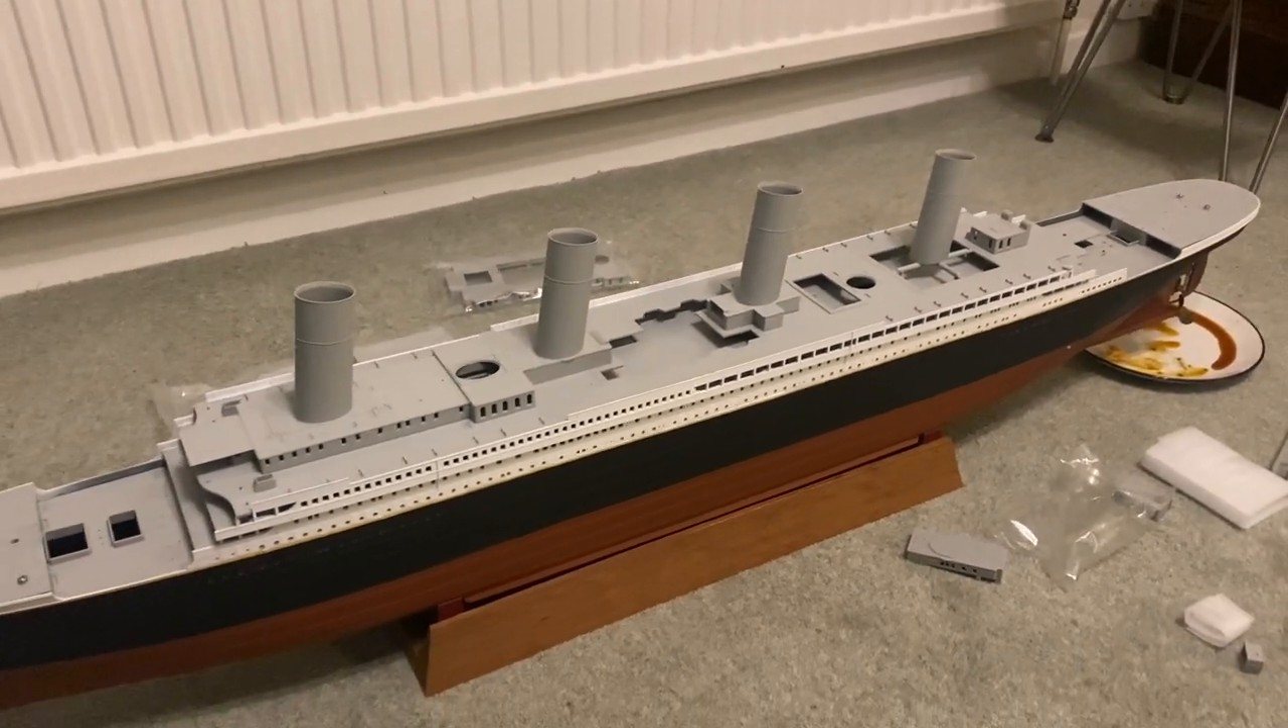So I've just built up my decks again, and you can see this time I've done it so that I can position the funnels on the boat.